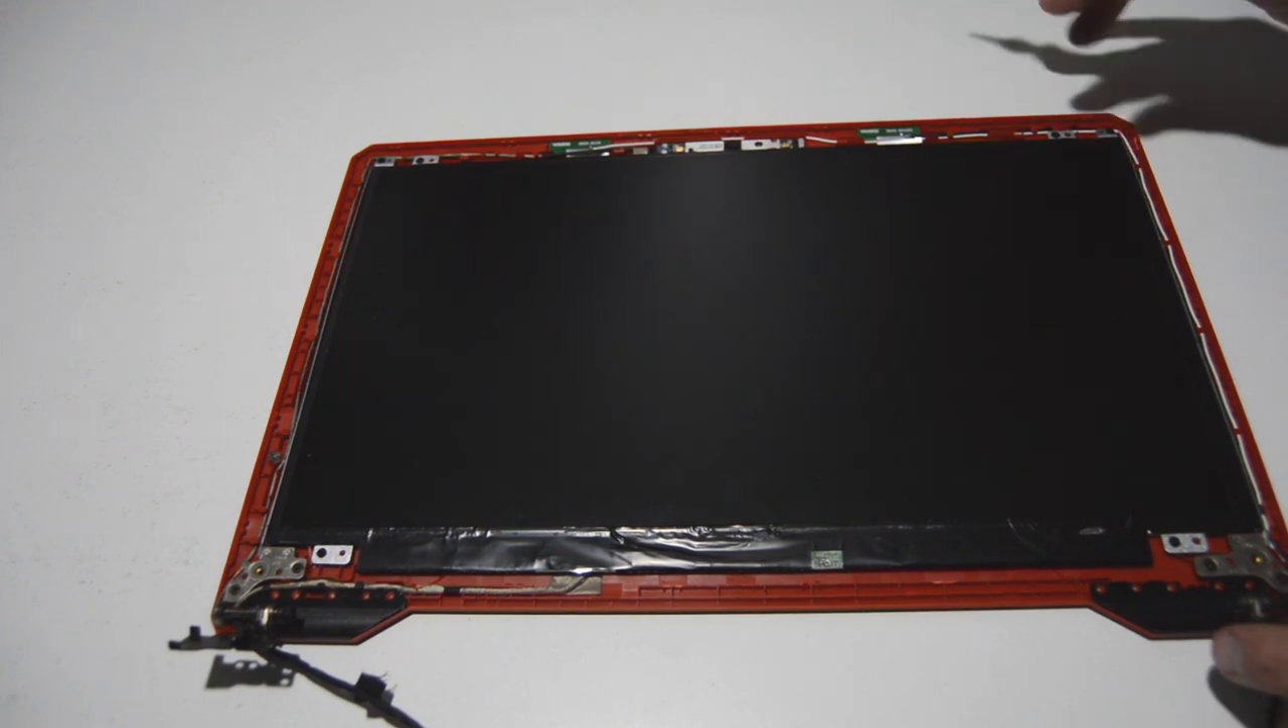Alright, so as you see with the bezel removed, we have easy access to everything in the display assembly.